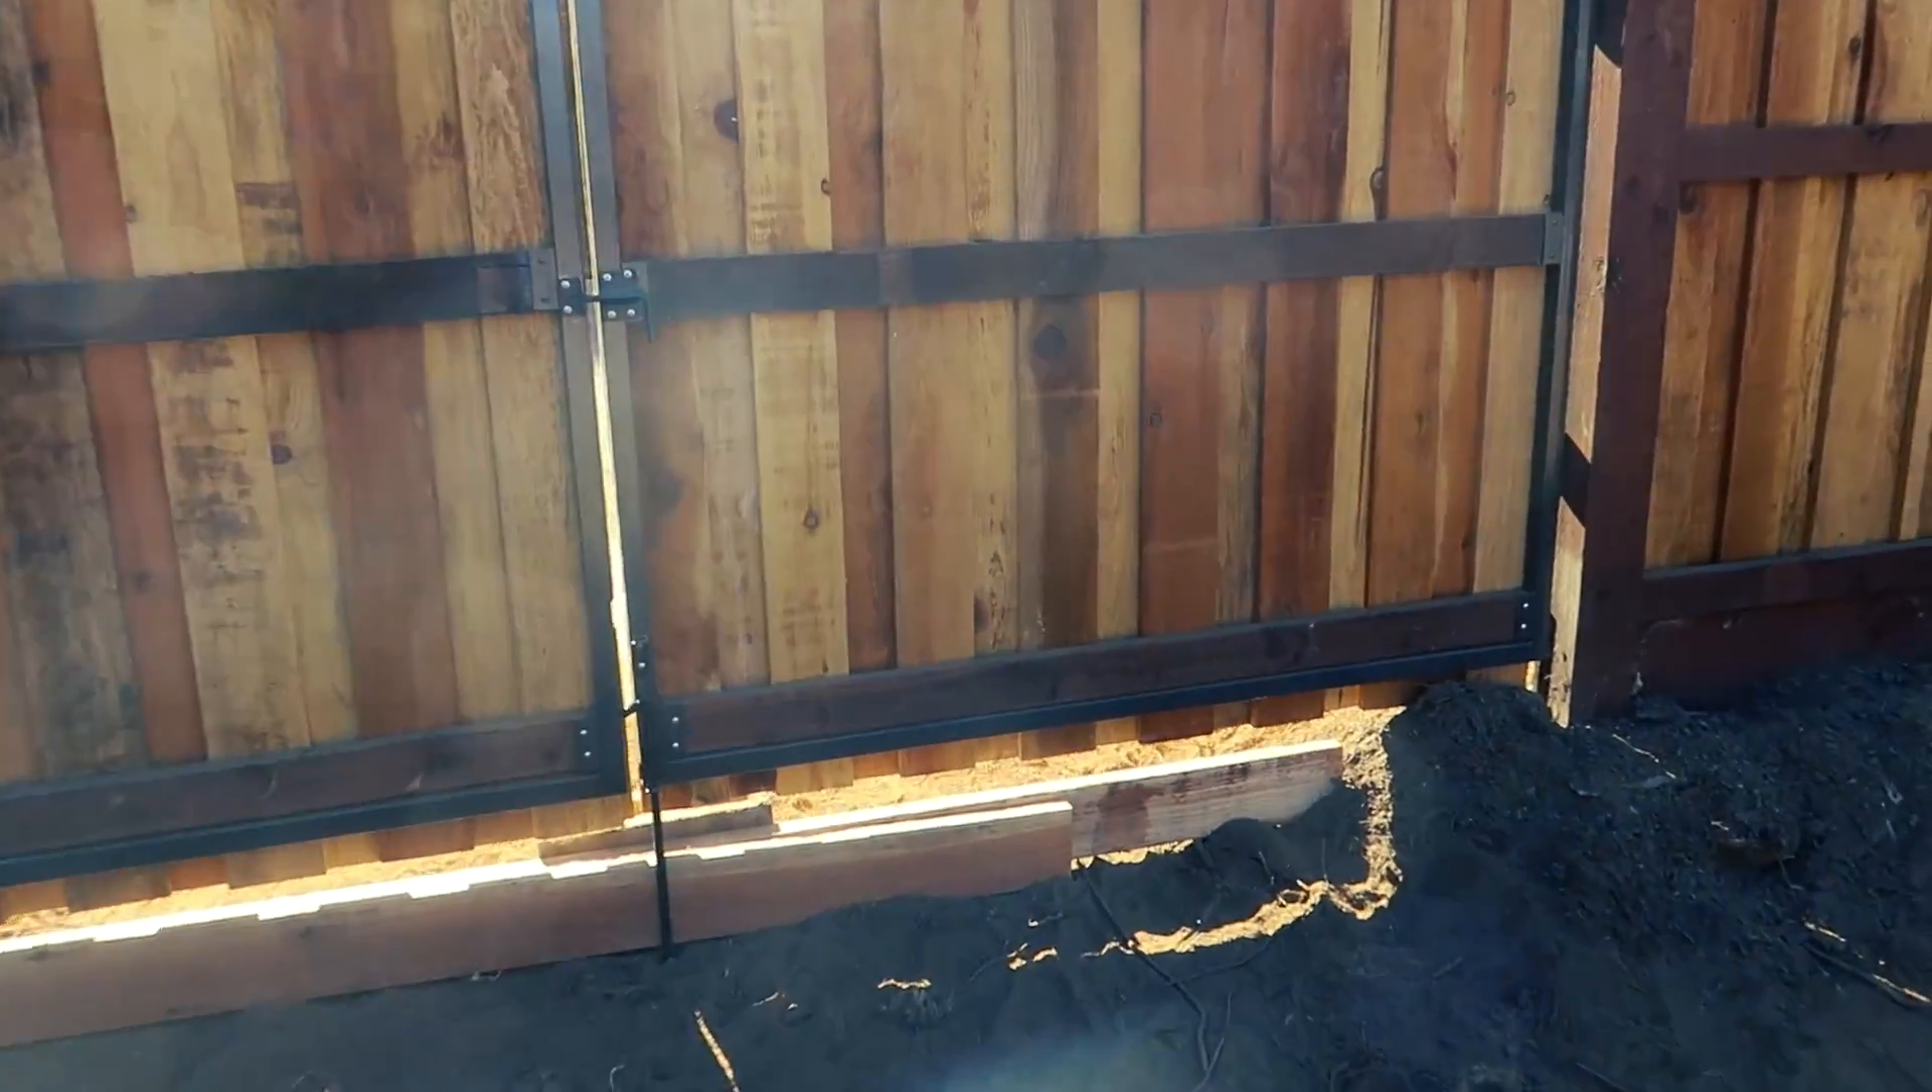And then also you can see that fence, that used to touch the ground. And you can see how much of a gap. There's almost about a foot under there now.